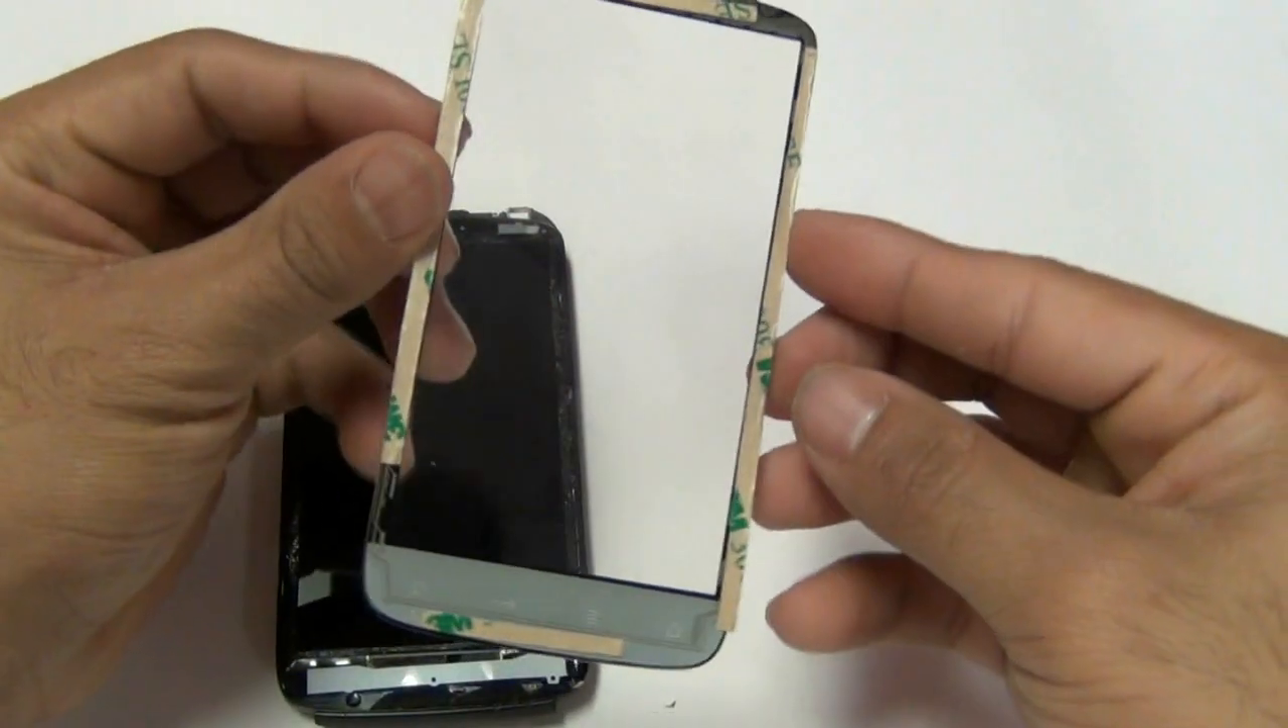We have gone ahead and prepped our new touch screen with adhesive on the bottom, the top, and the sides.